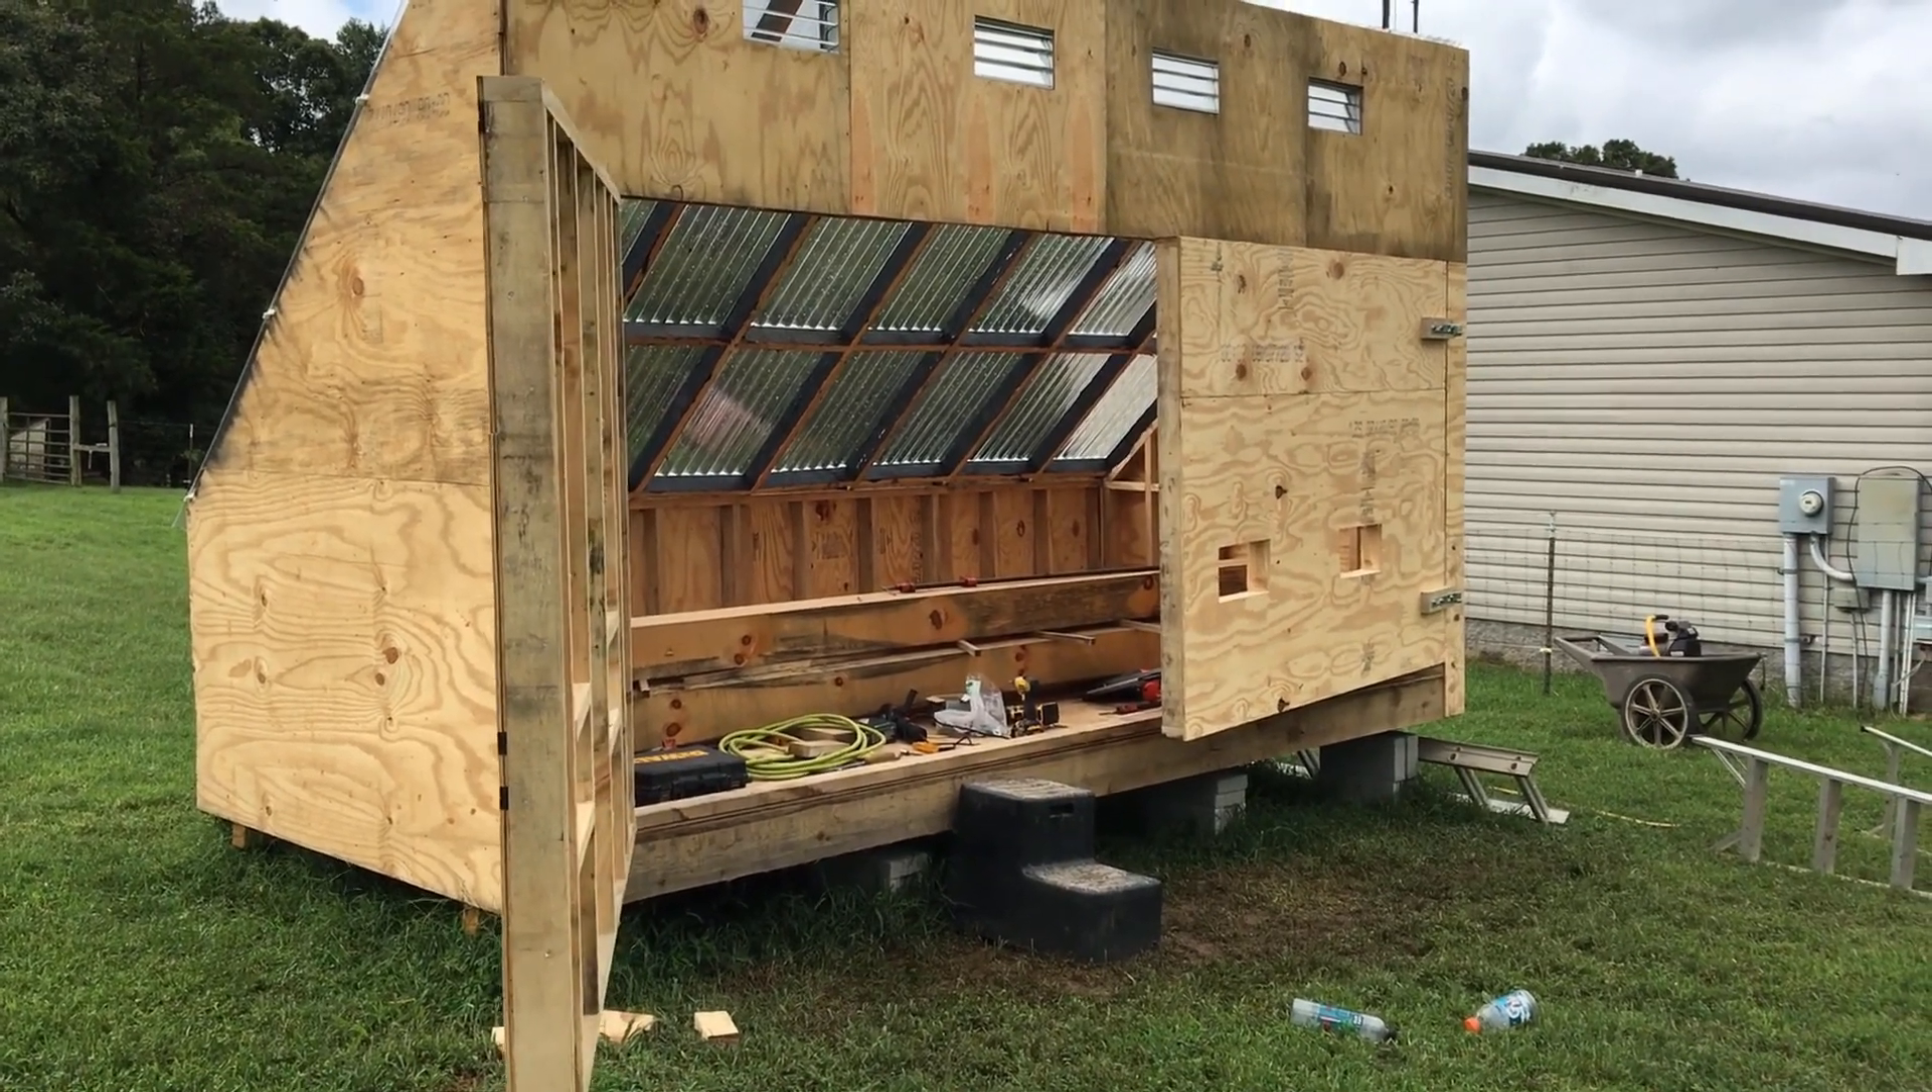Let's see outside exterior is done mostly the doors are hung.